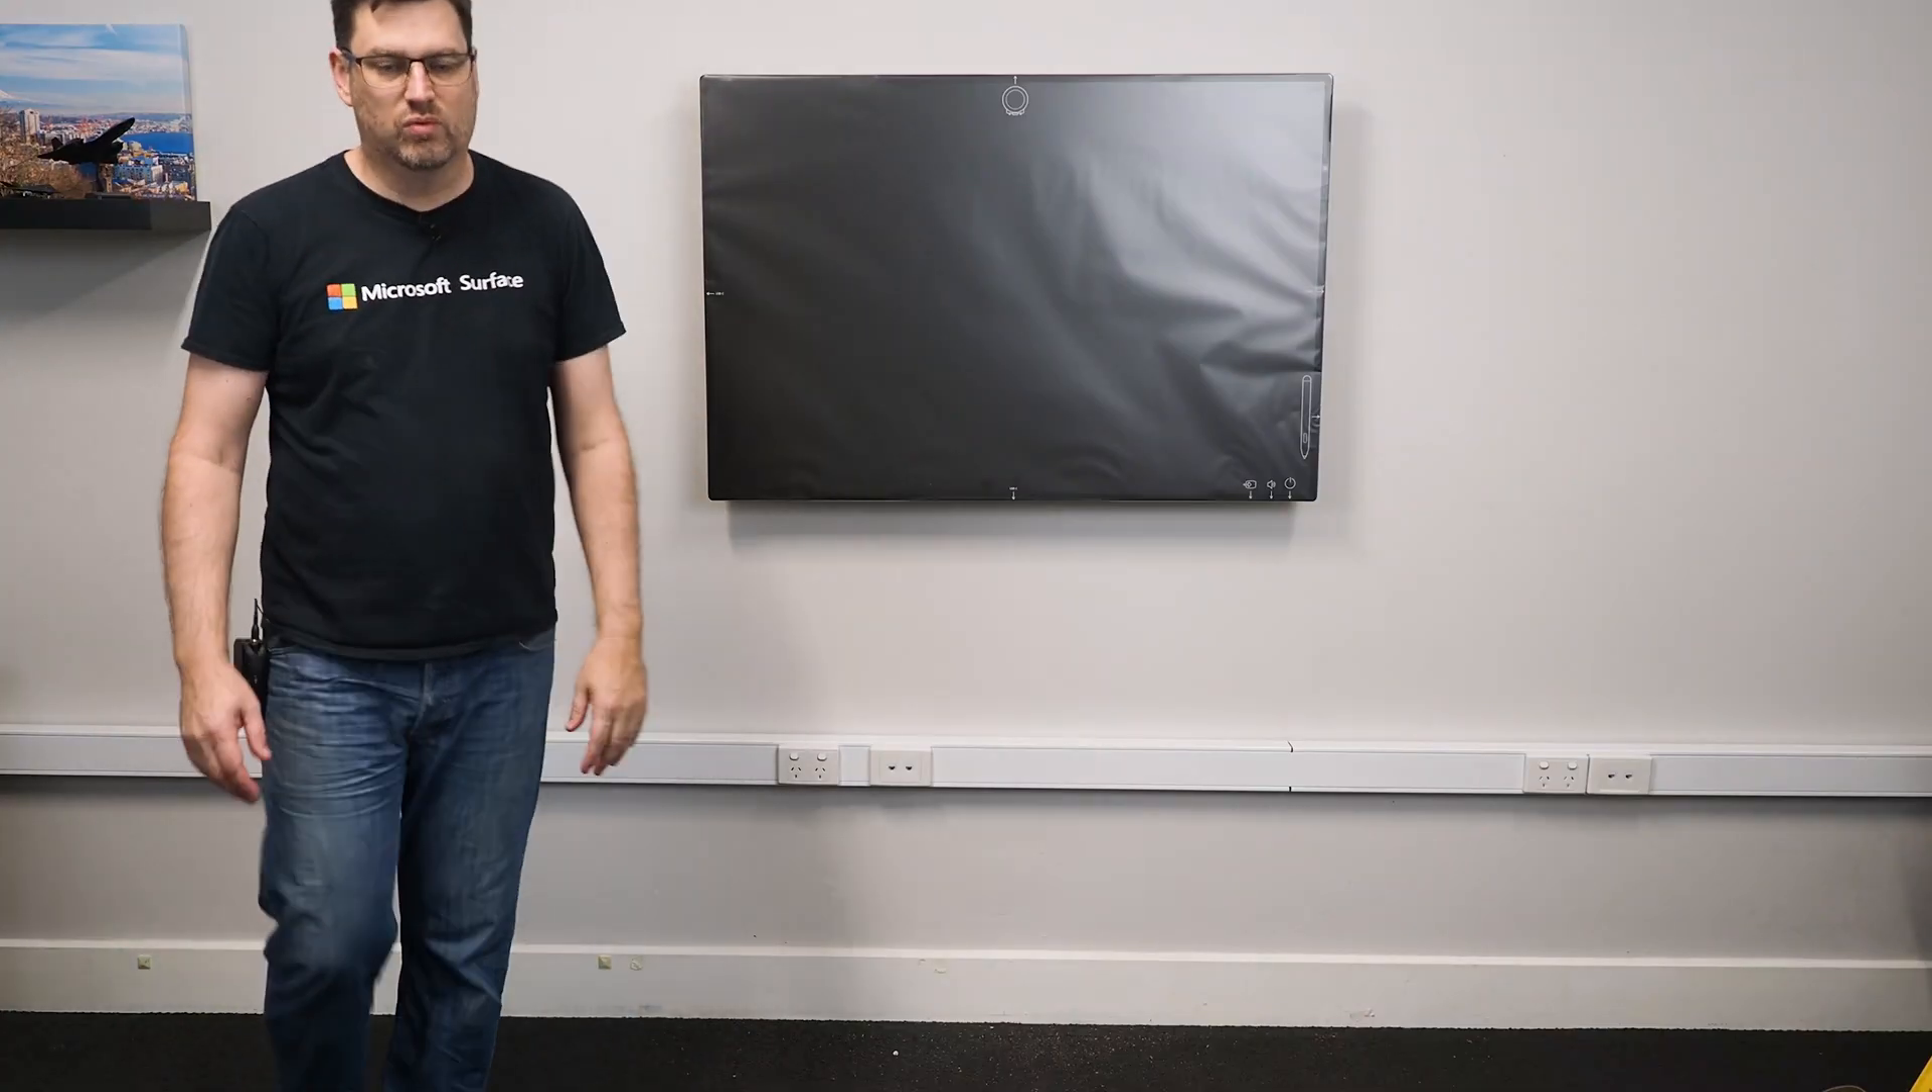It looks really nice on this wall but I haven't taken the plastic off yet.